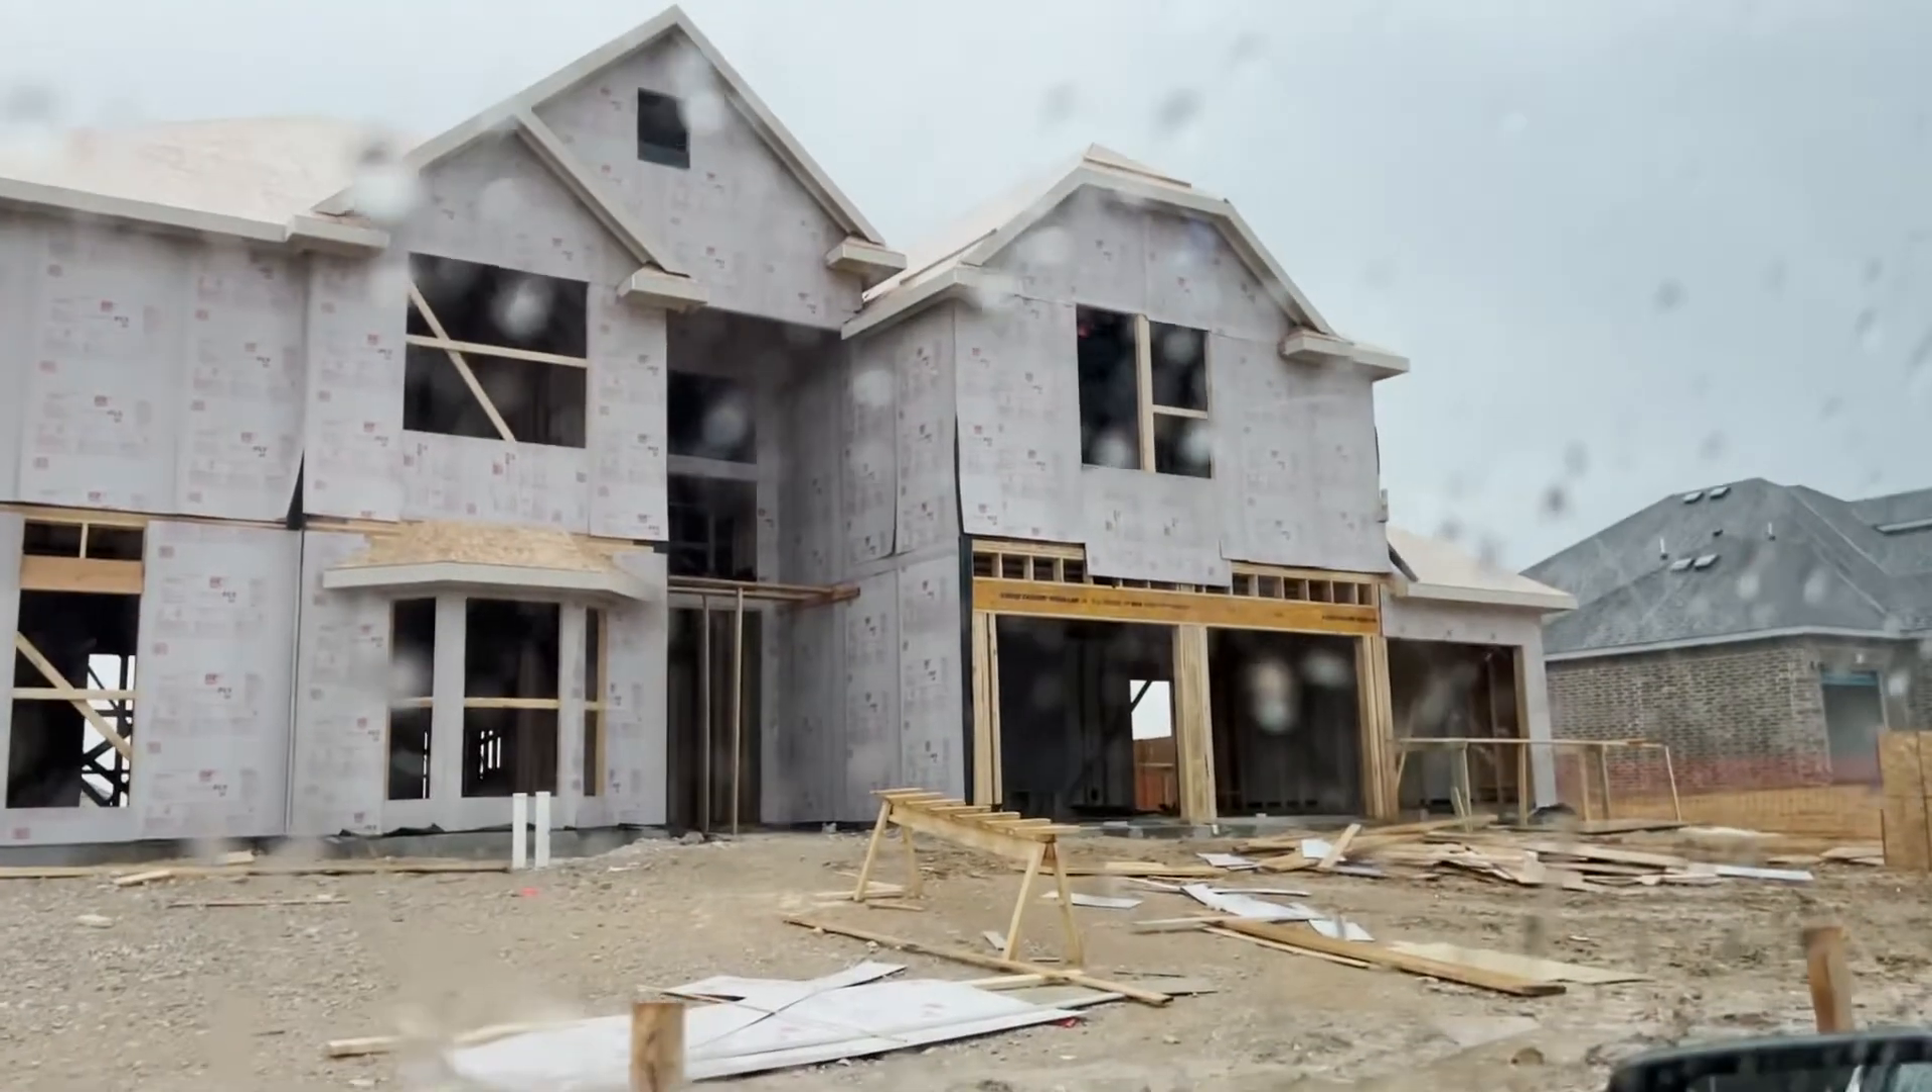The shingles aren't up yet, but at least they have the boards up.